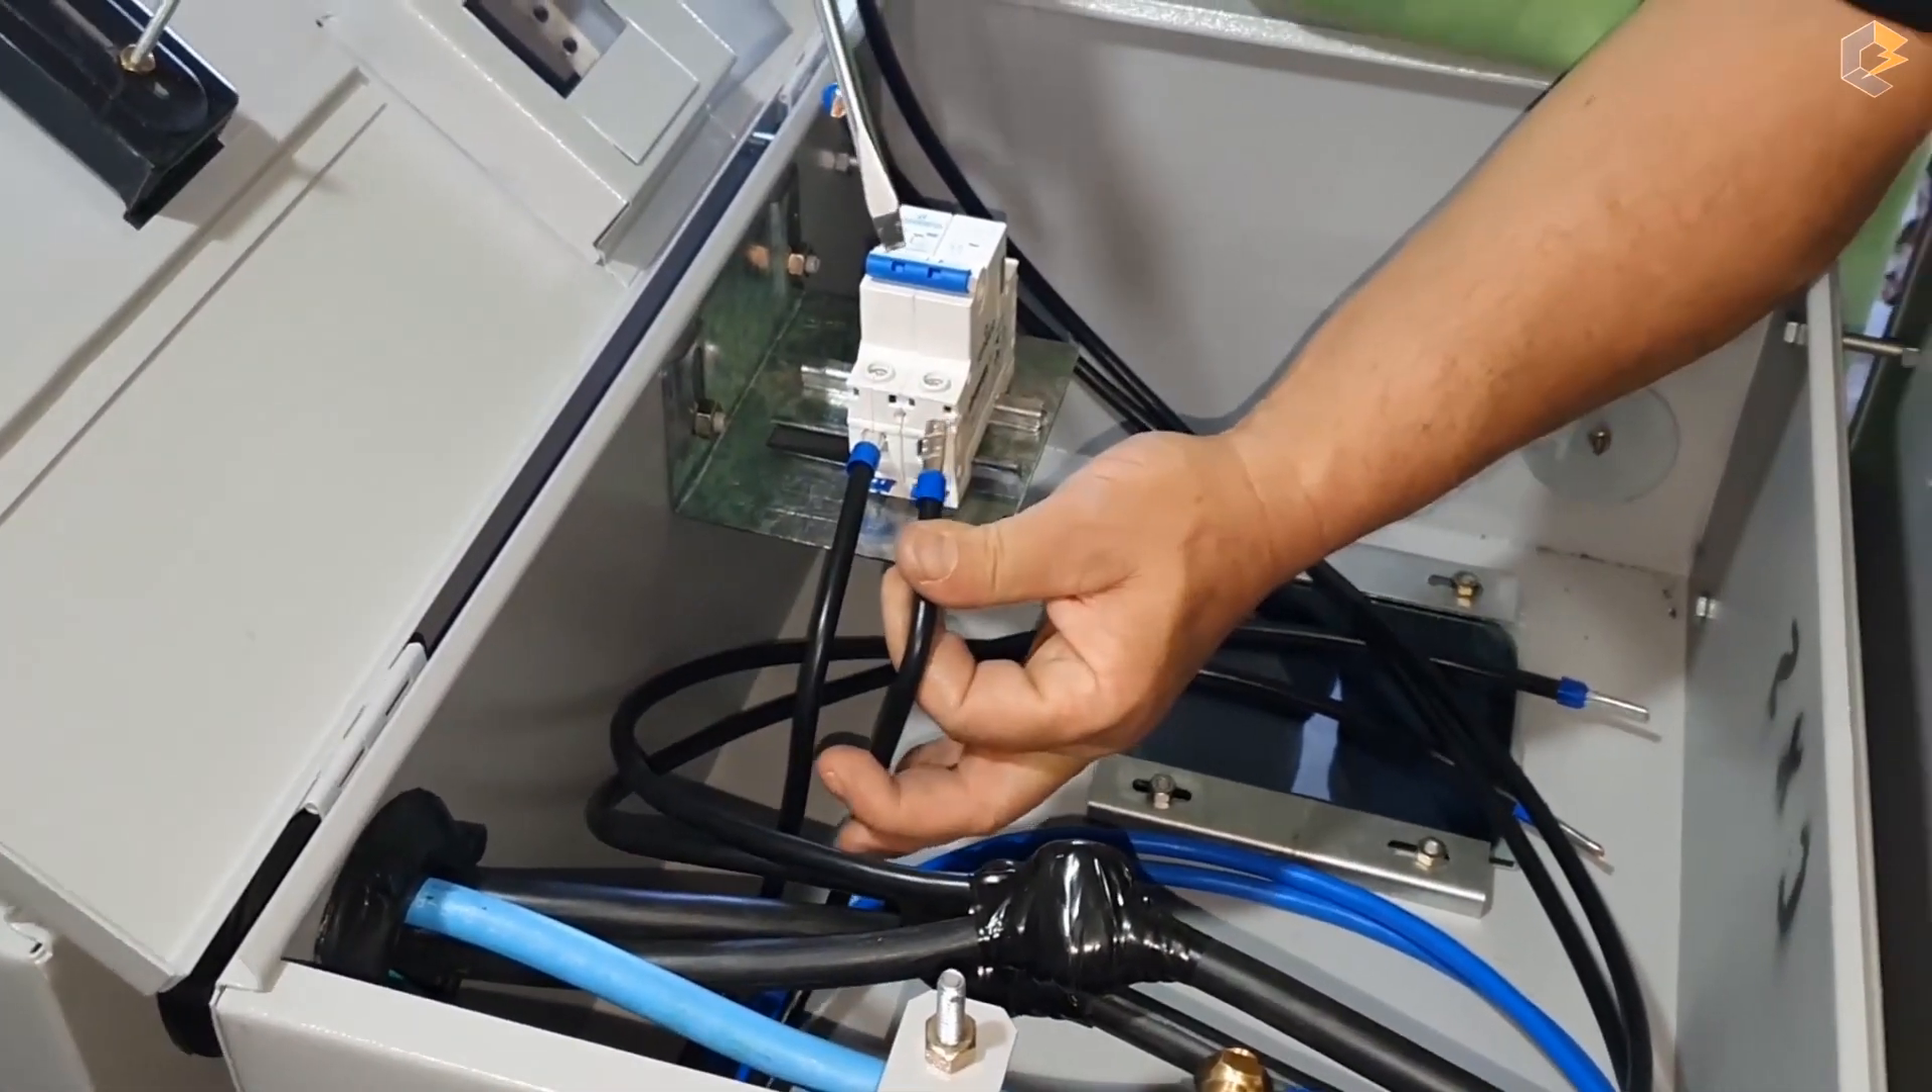Aqui estou colocando o que vai para a residência na parte de baixo do disjuntor. Já coloquei os terminal na ponta.